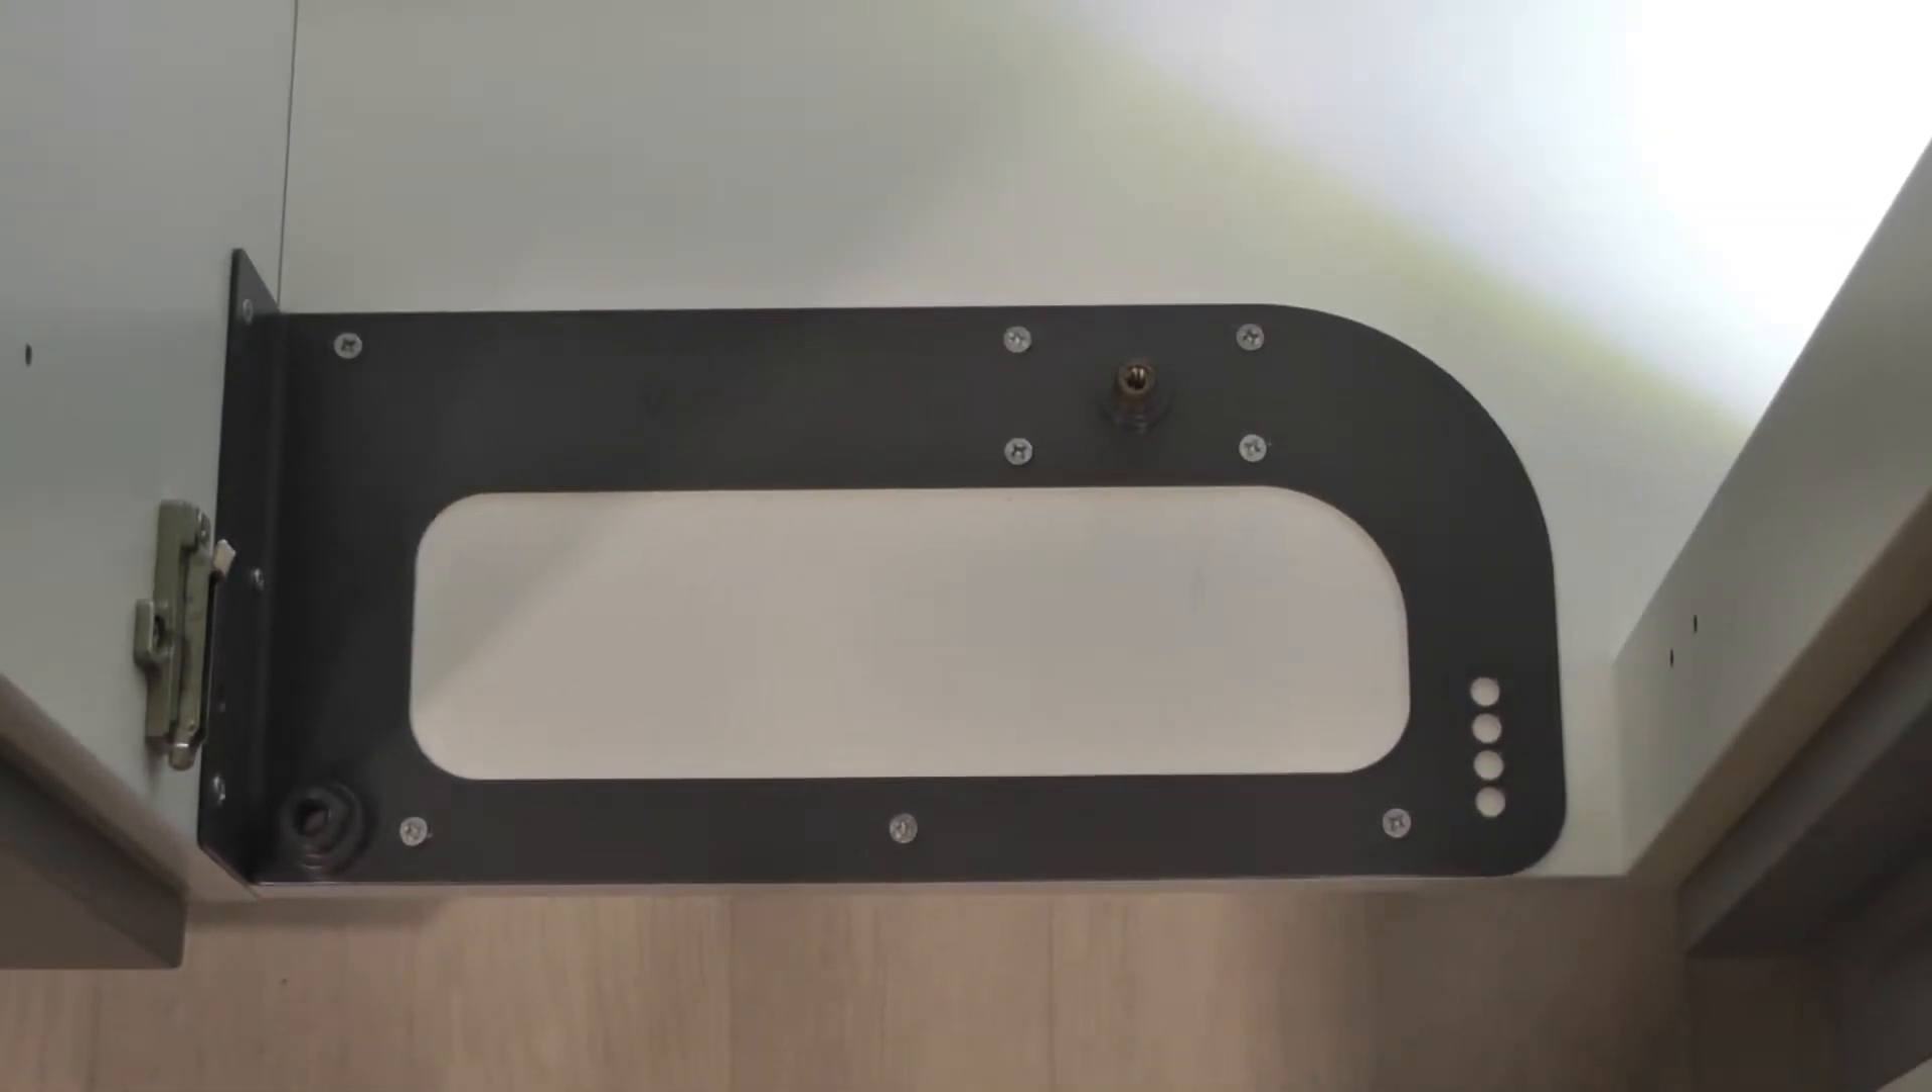So there's that bracket fitted all screwed in.